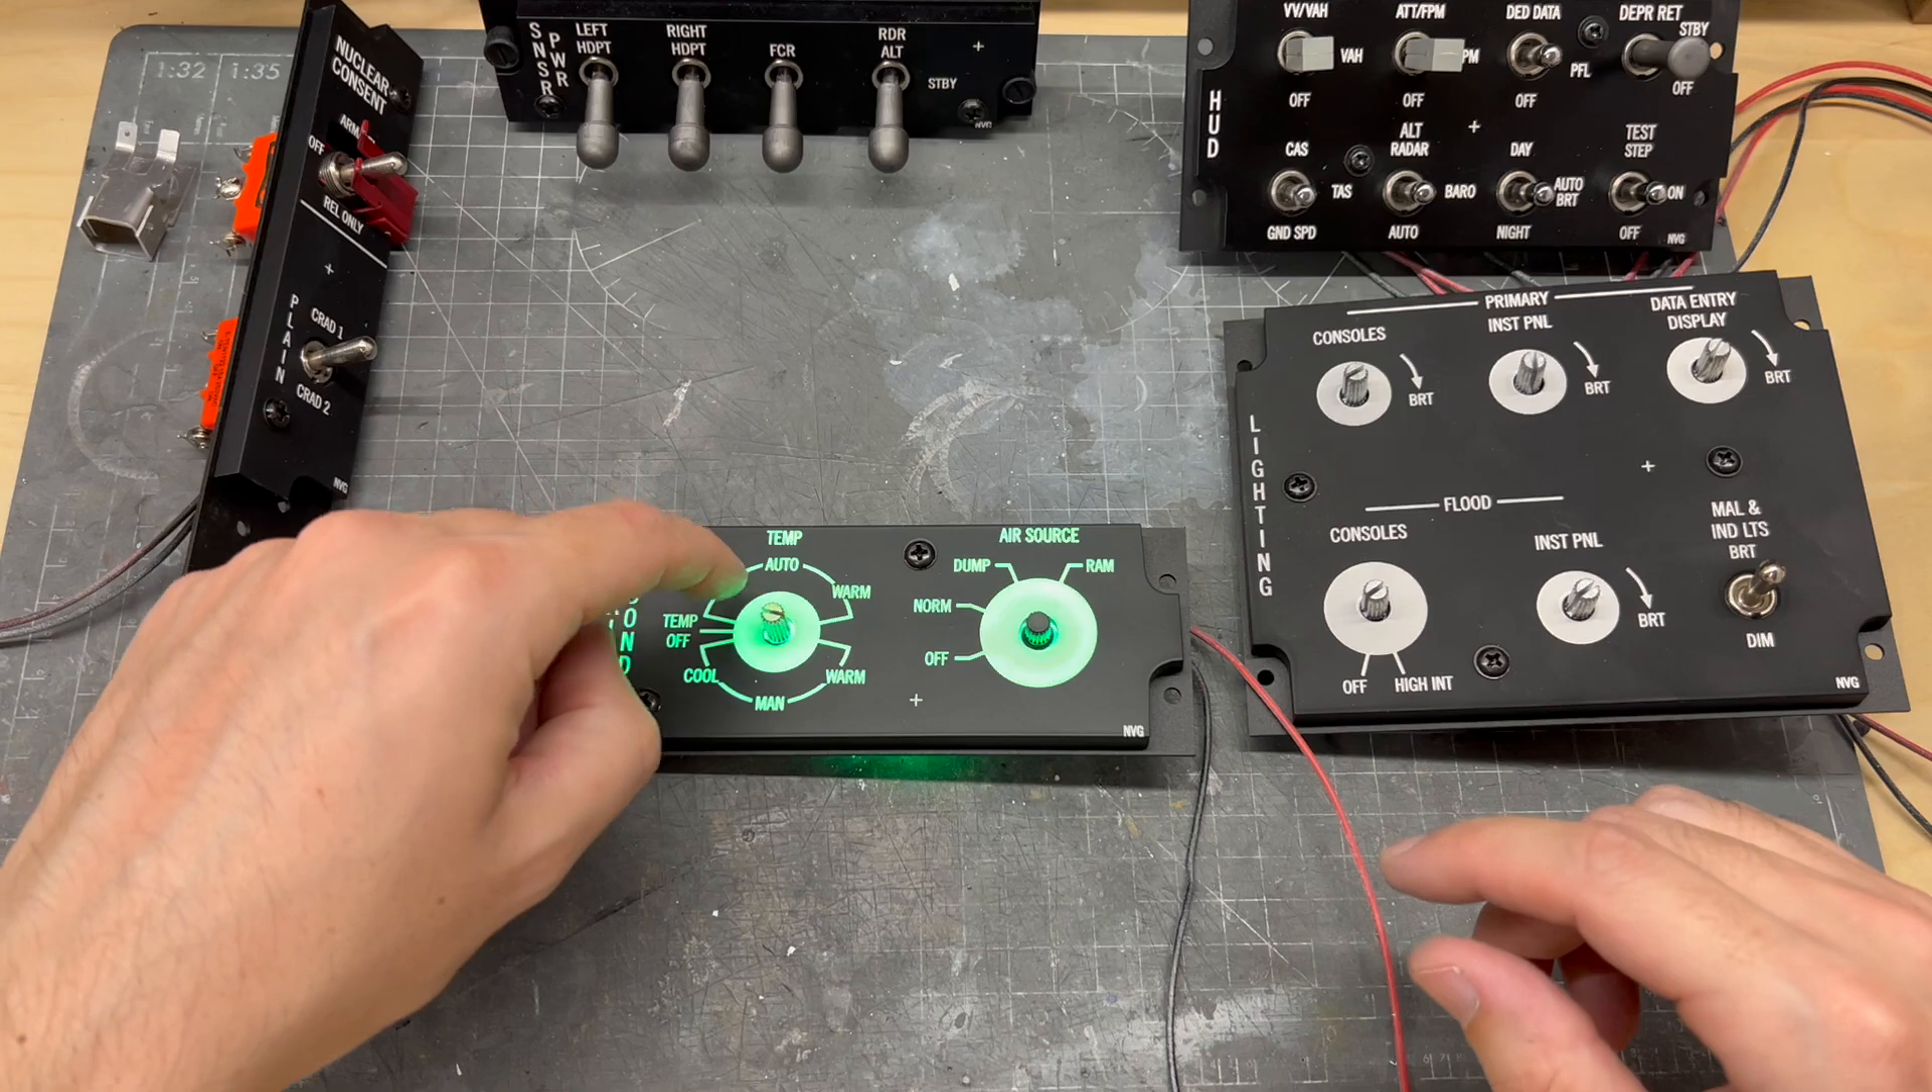Of course this is still missing the knobs that goes on top of all the potentiometers here.